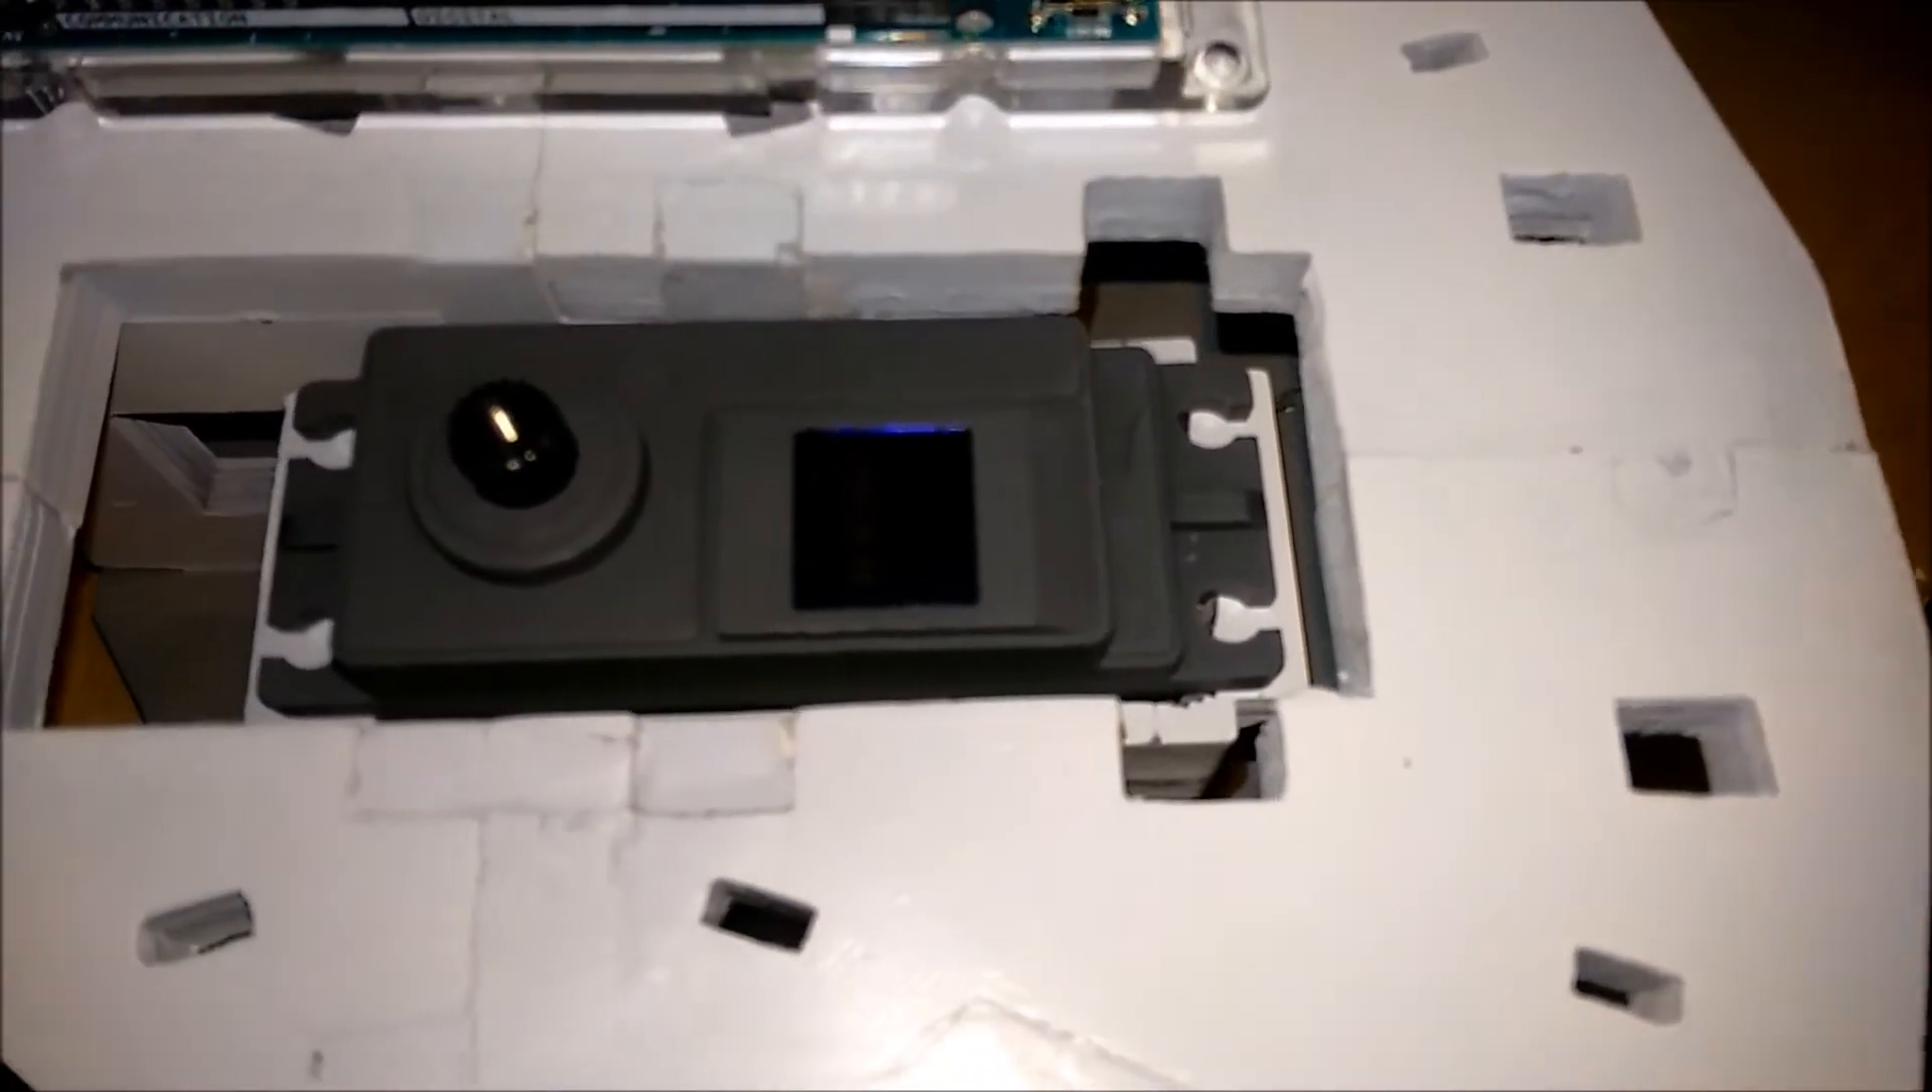Okay I finally got the servo to fit.